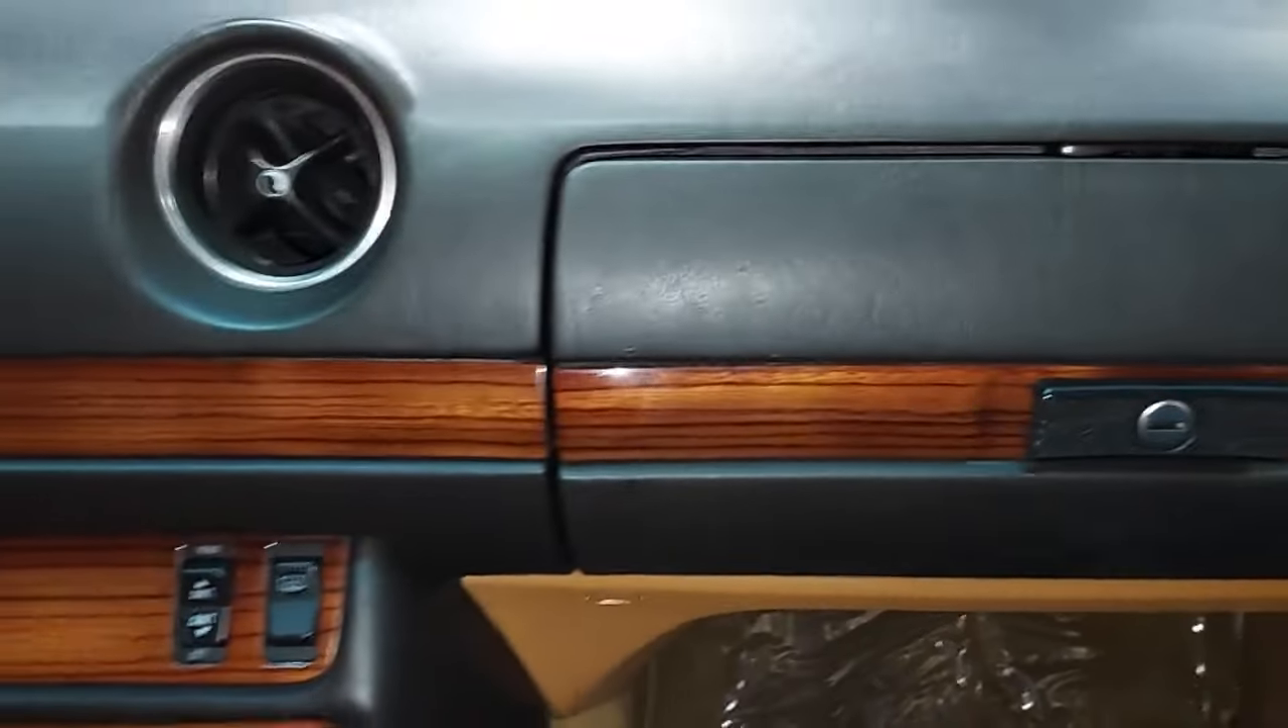You can see where we got all the wood grains to line up perfectly from piece to piece.